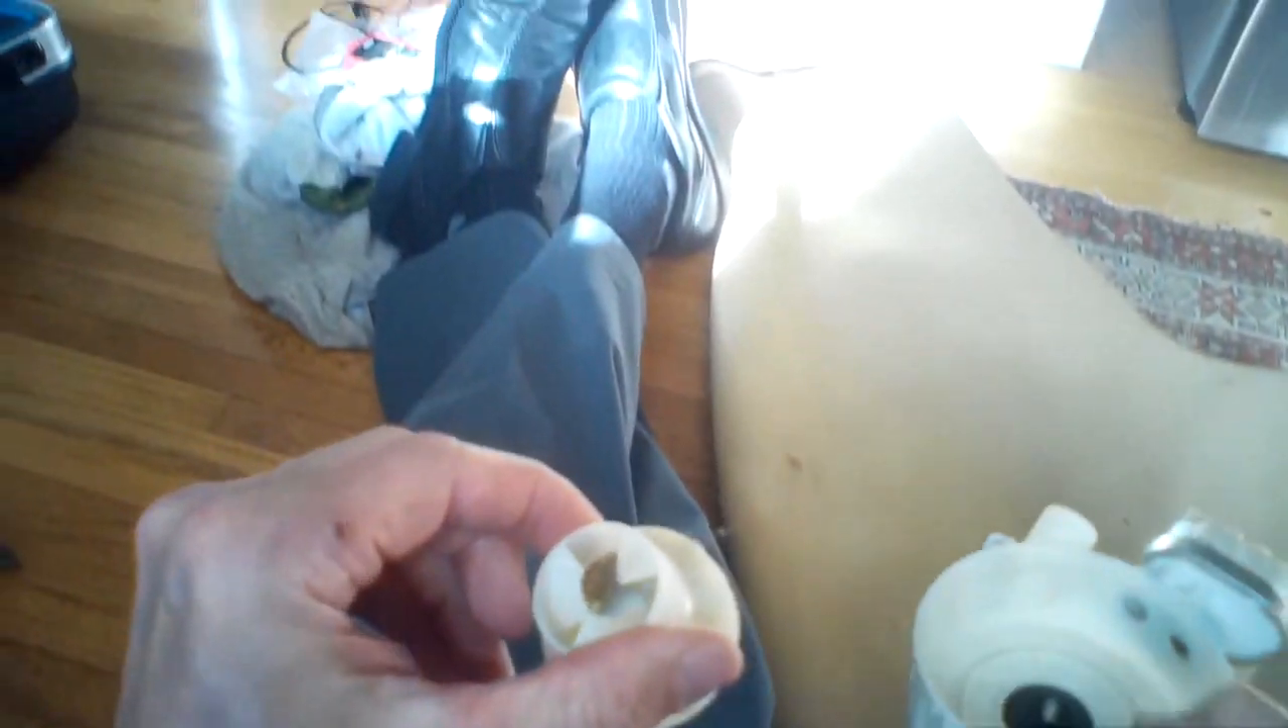Now I've got the impeller off.